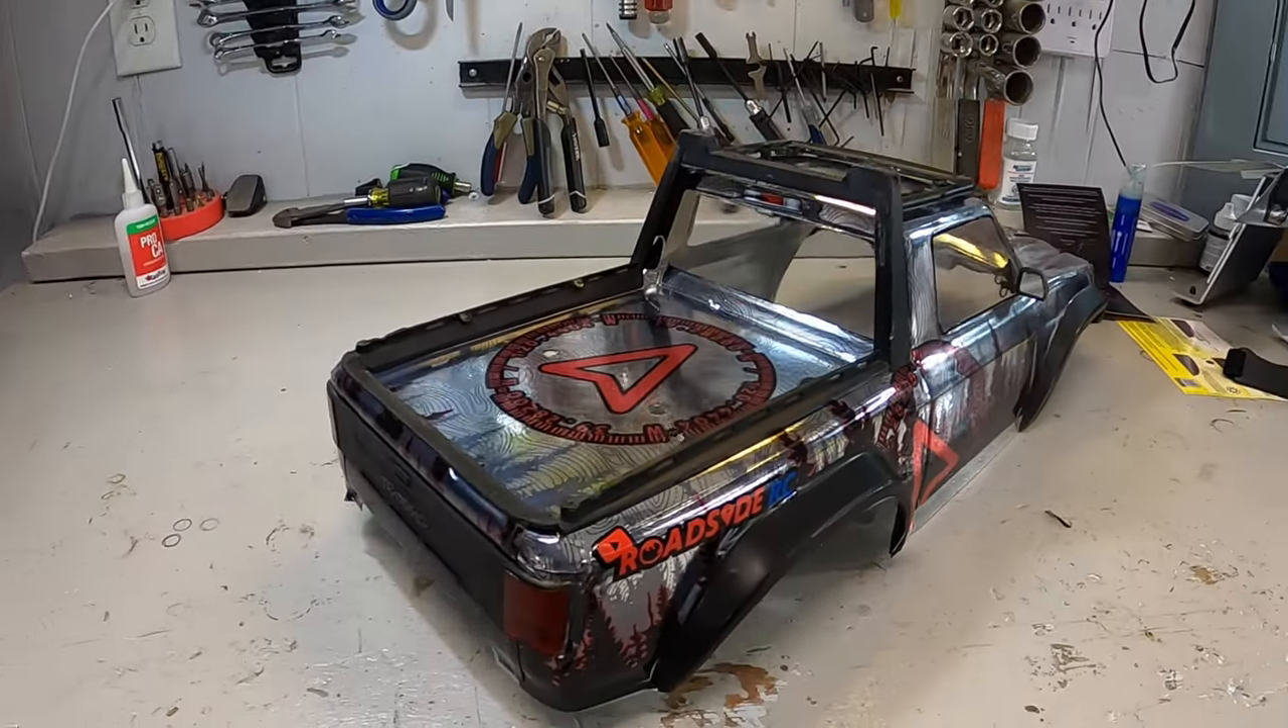All the stickers are on all the plastics are back on.